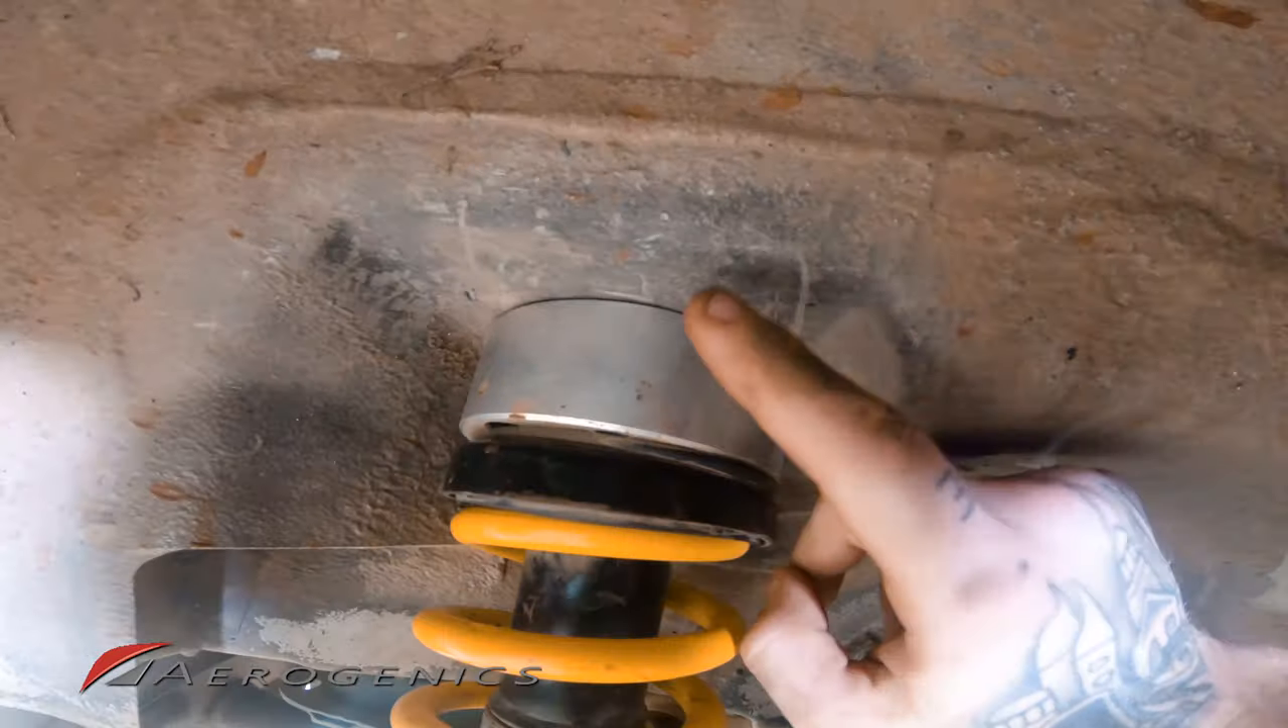You can see I've already got my 1 .5-inch aerogenics lift spacer in the top here.